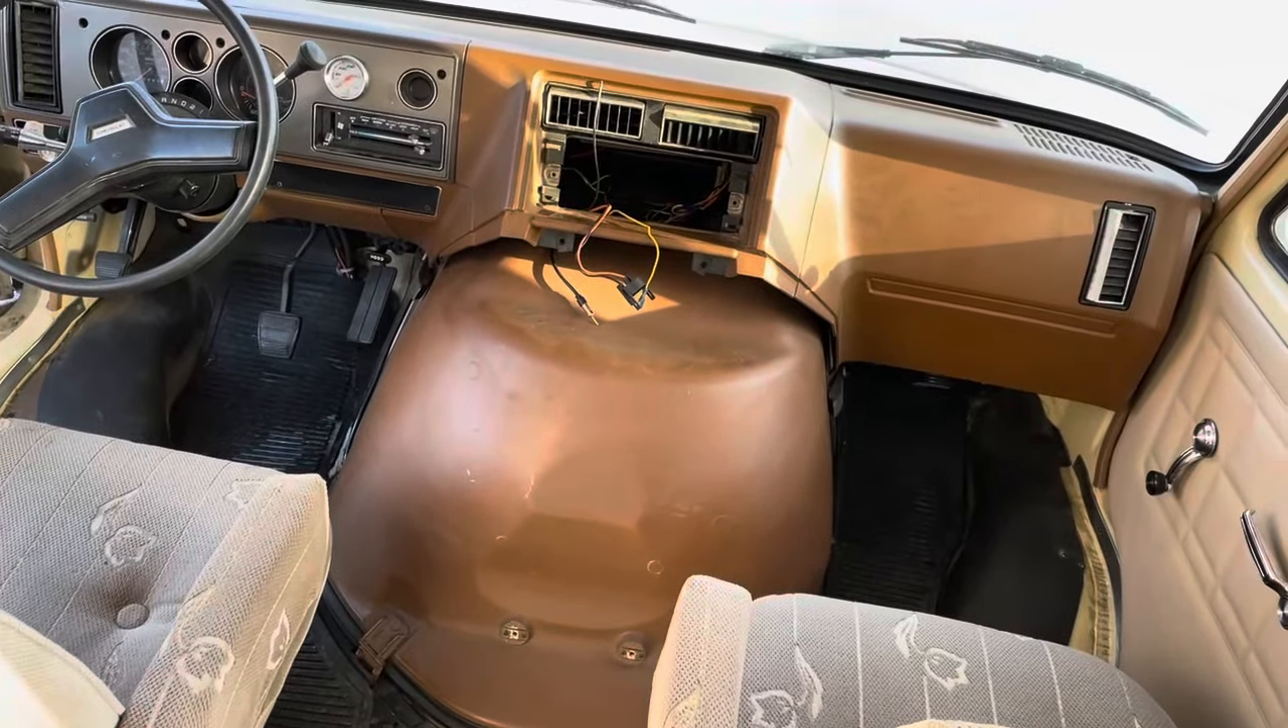We got the seats back in we got everything cleaned up we got the motor cover back on.